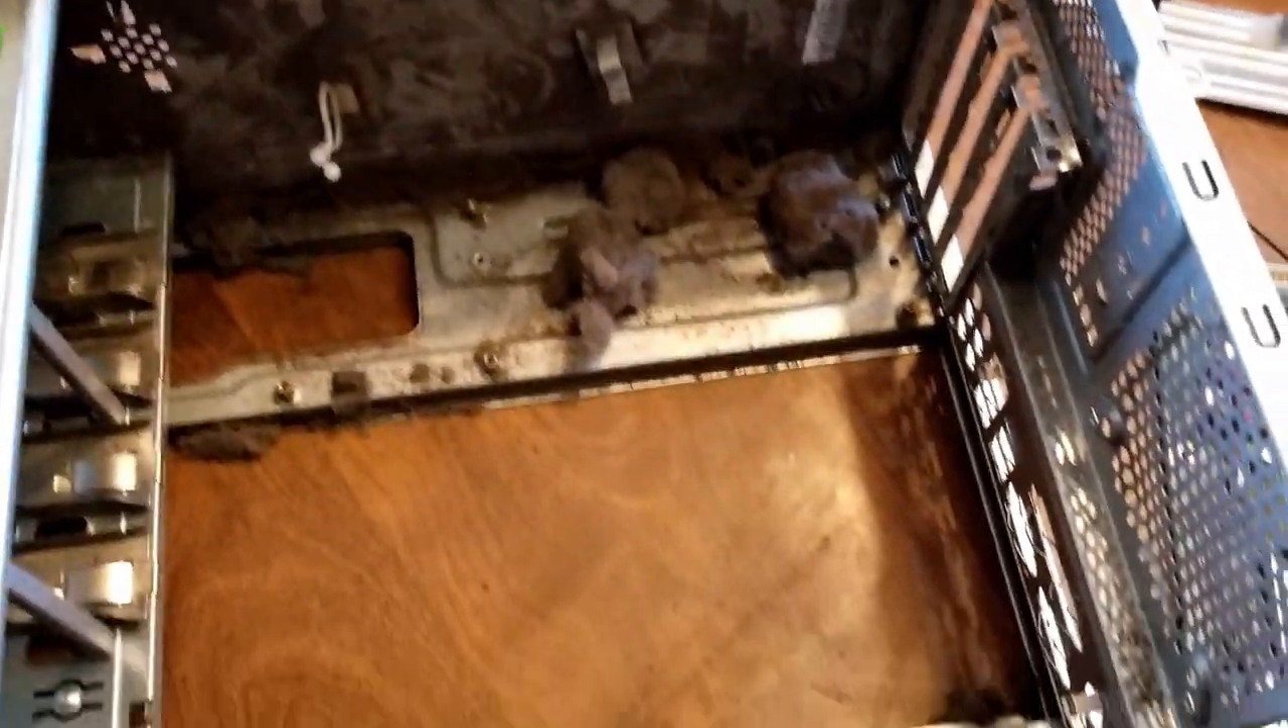I've got this uh case pretty much stripped out.